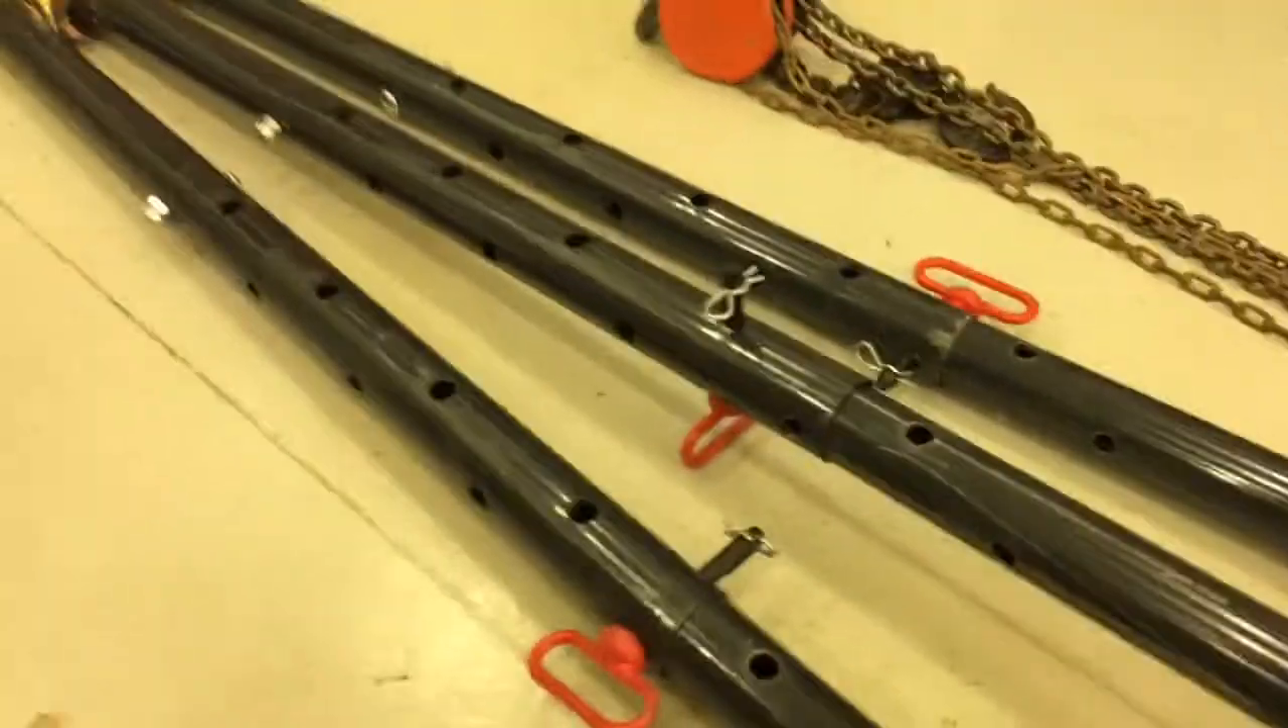I've got the three hitch pins put in.